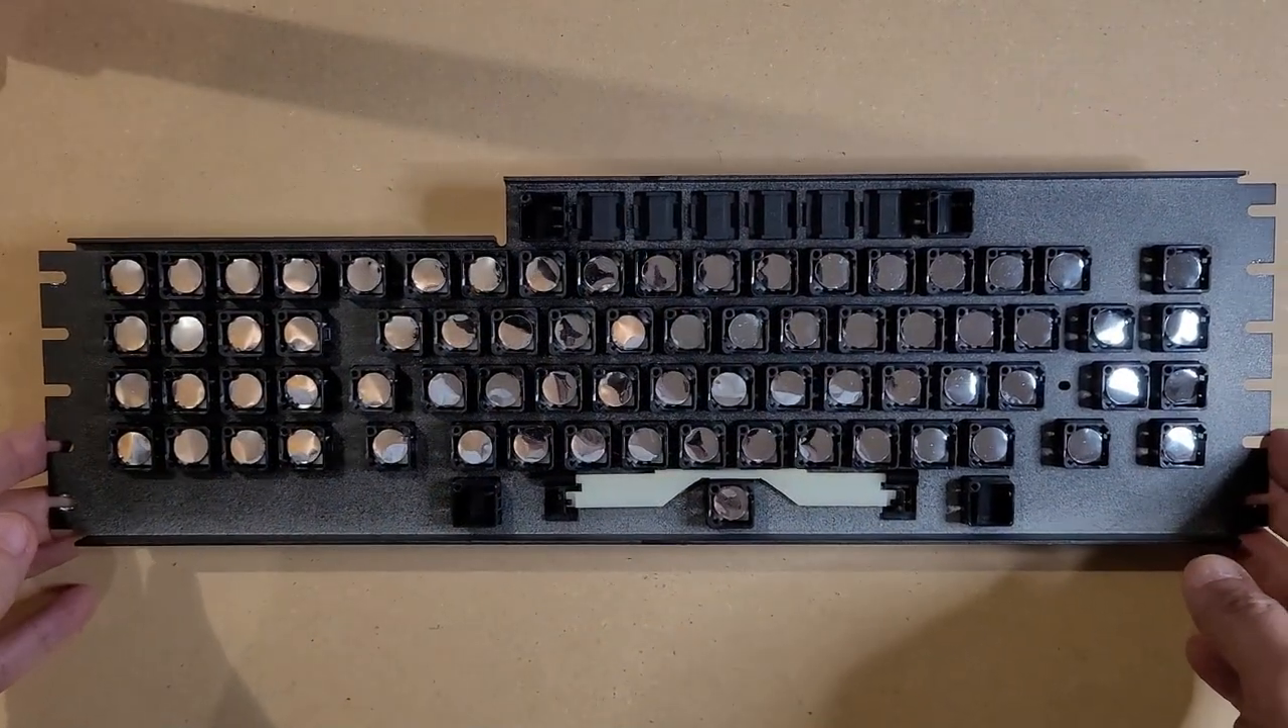All righty there we have all of the new pads installed and man i am not gonna lie that was super fiddly.